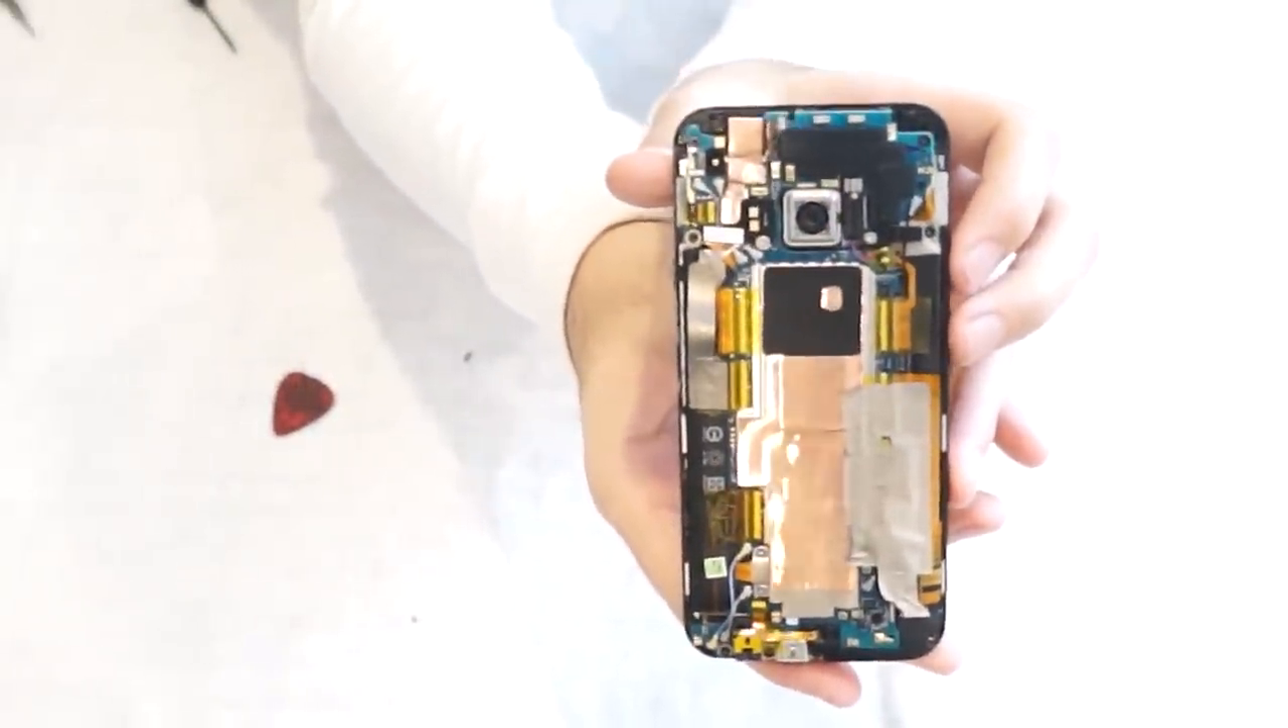And you're pretty much done. All that's left is to put the back cover on and the top plastic cover piece.